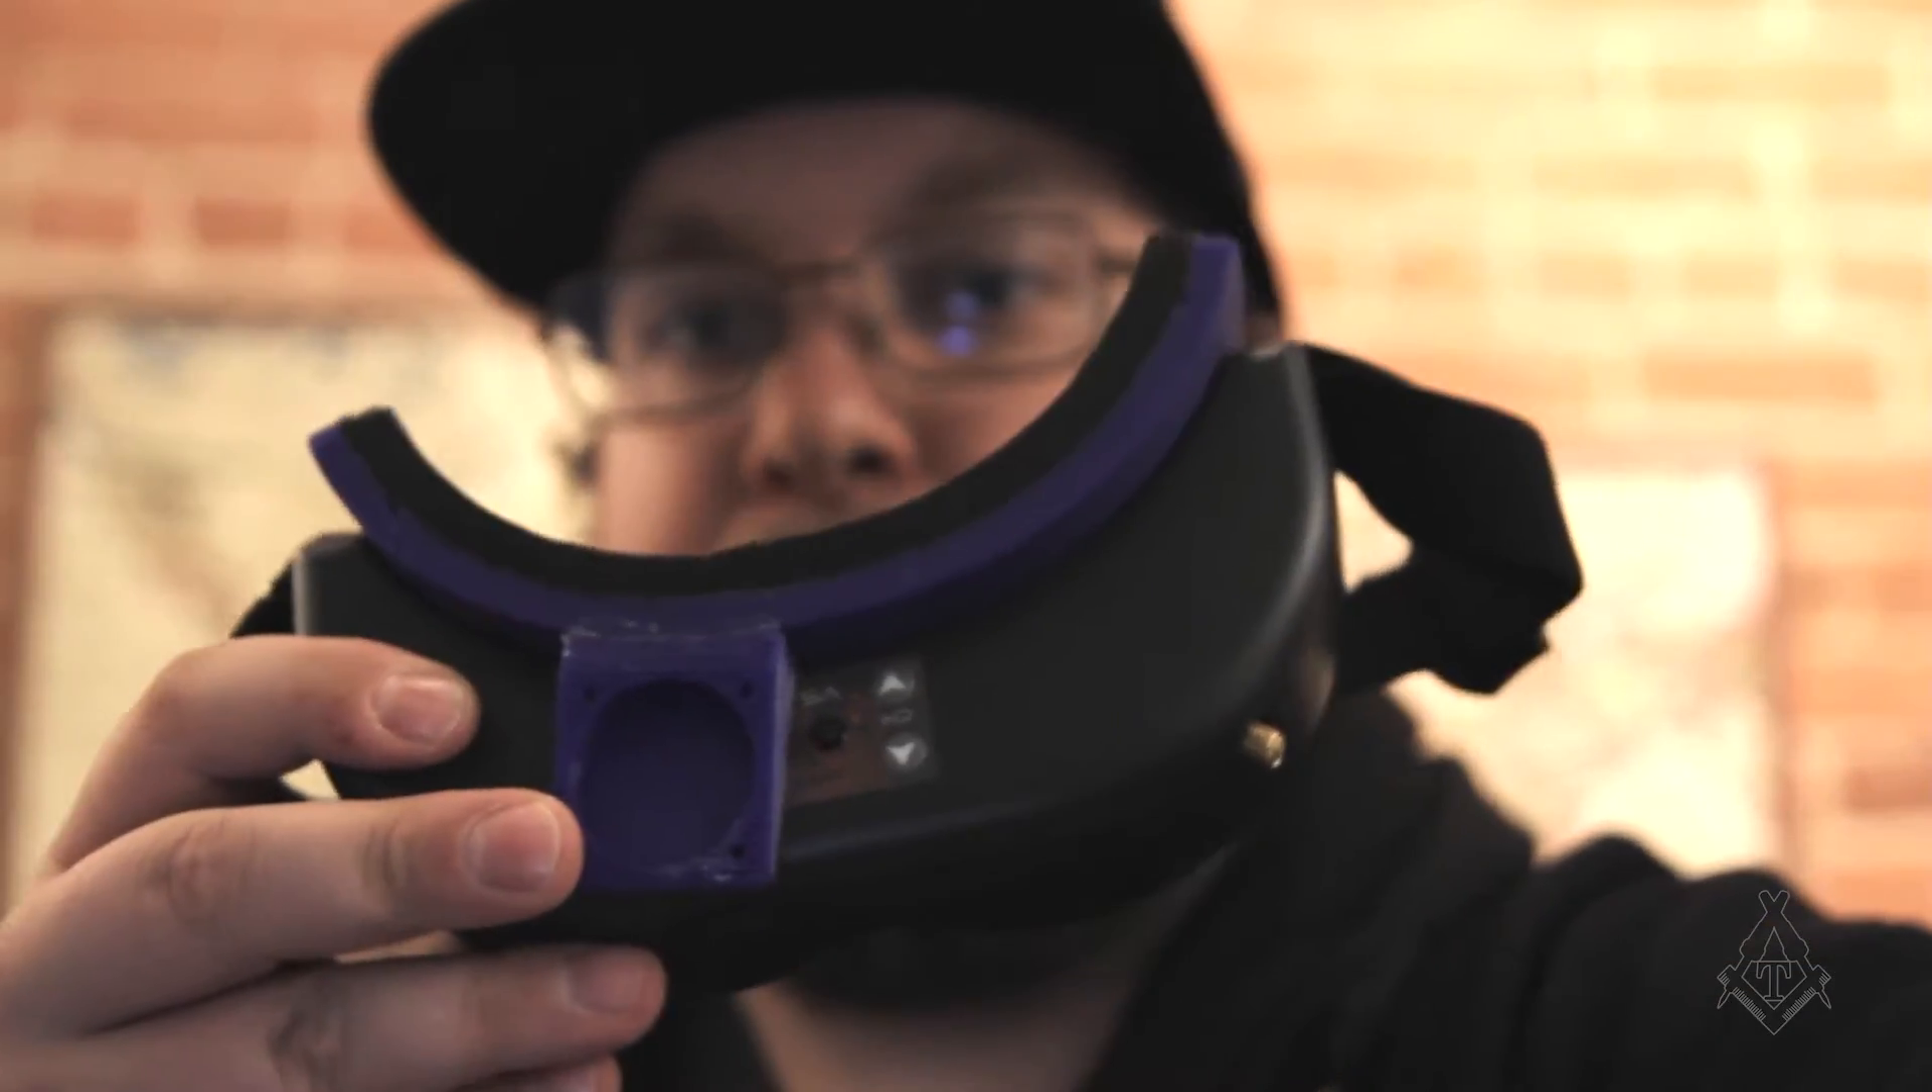Fan wise as you can see I did not install one yet that is because I have a hard time finding the right size to fit on here.